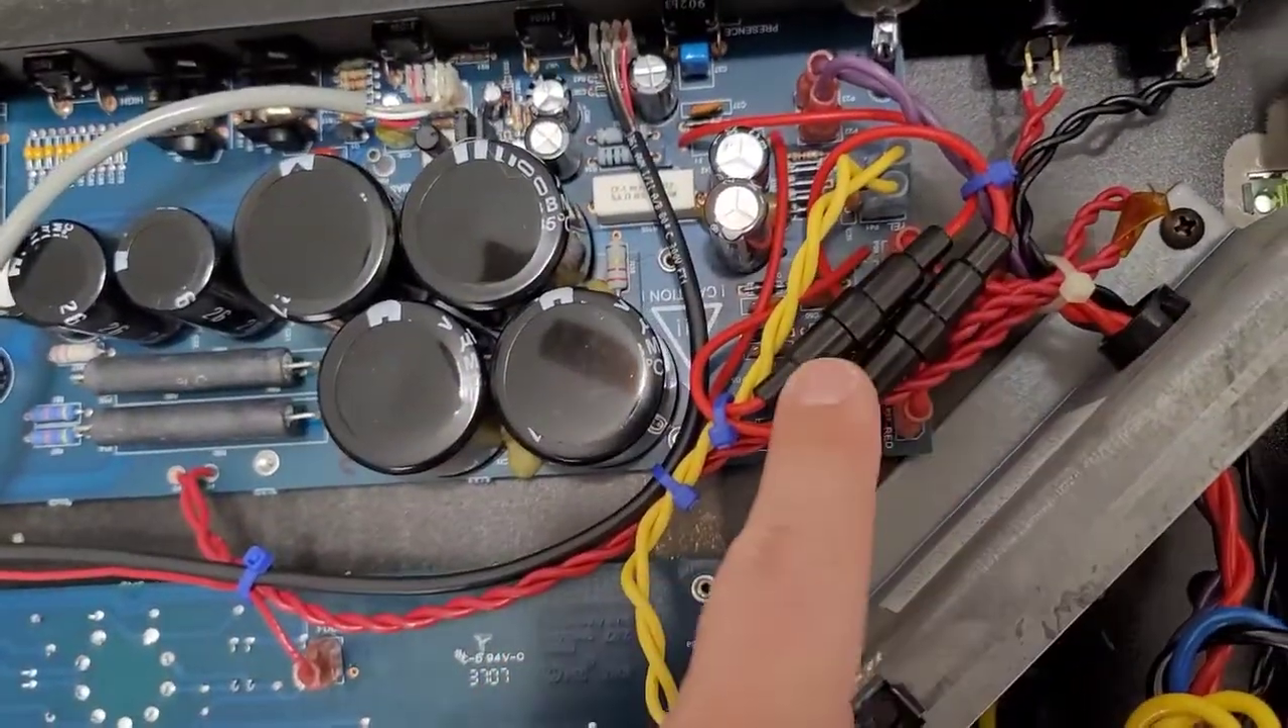Here's the work completed, at least for the board work anyway. I put in two fuse holders that are off the board.